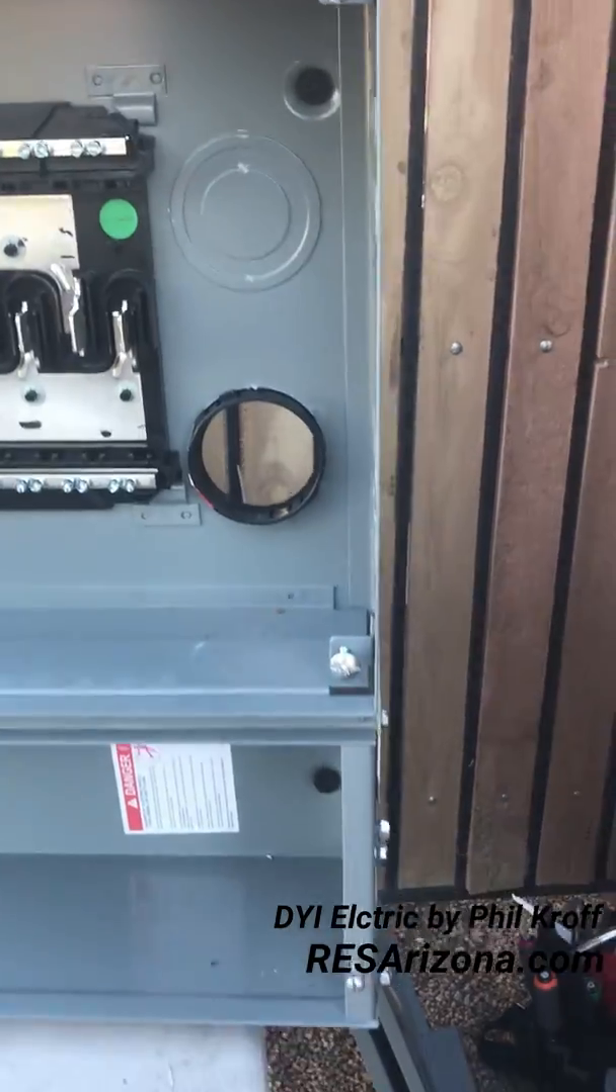Okay, you can see we've got the bushing in the back there now.